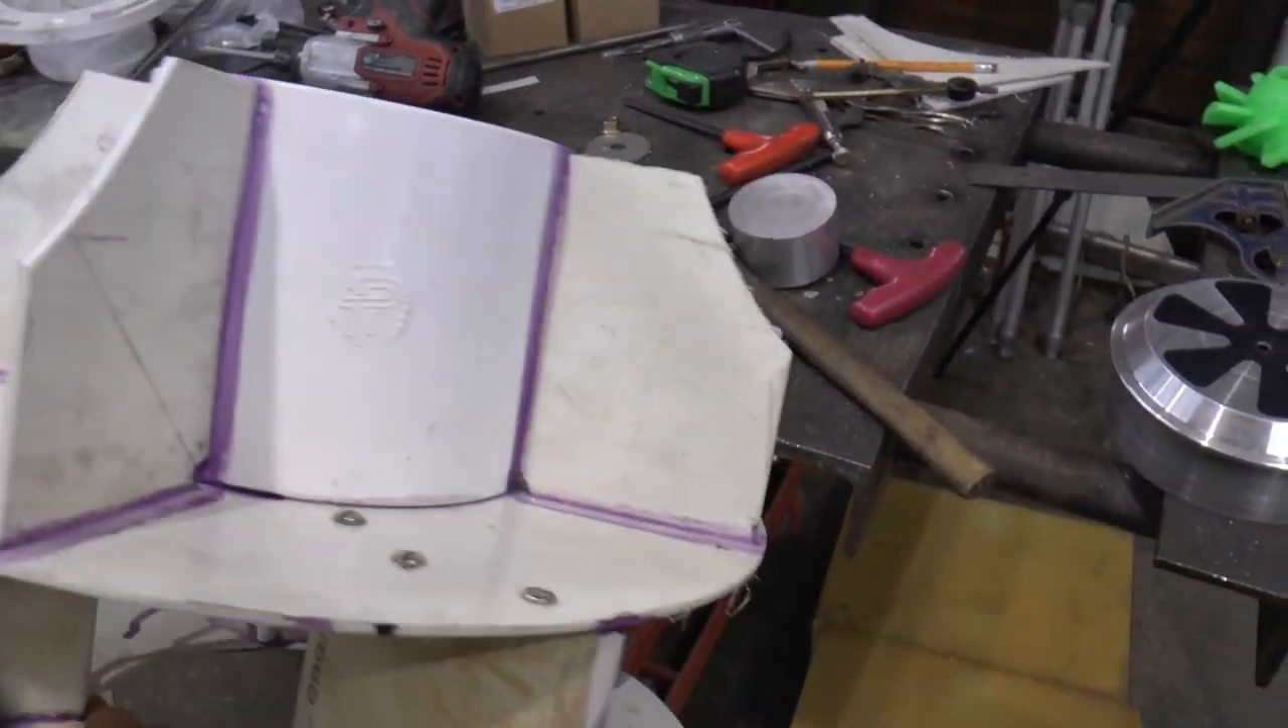I started to assemble the intake. This is all glued and screwed now.